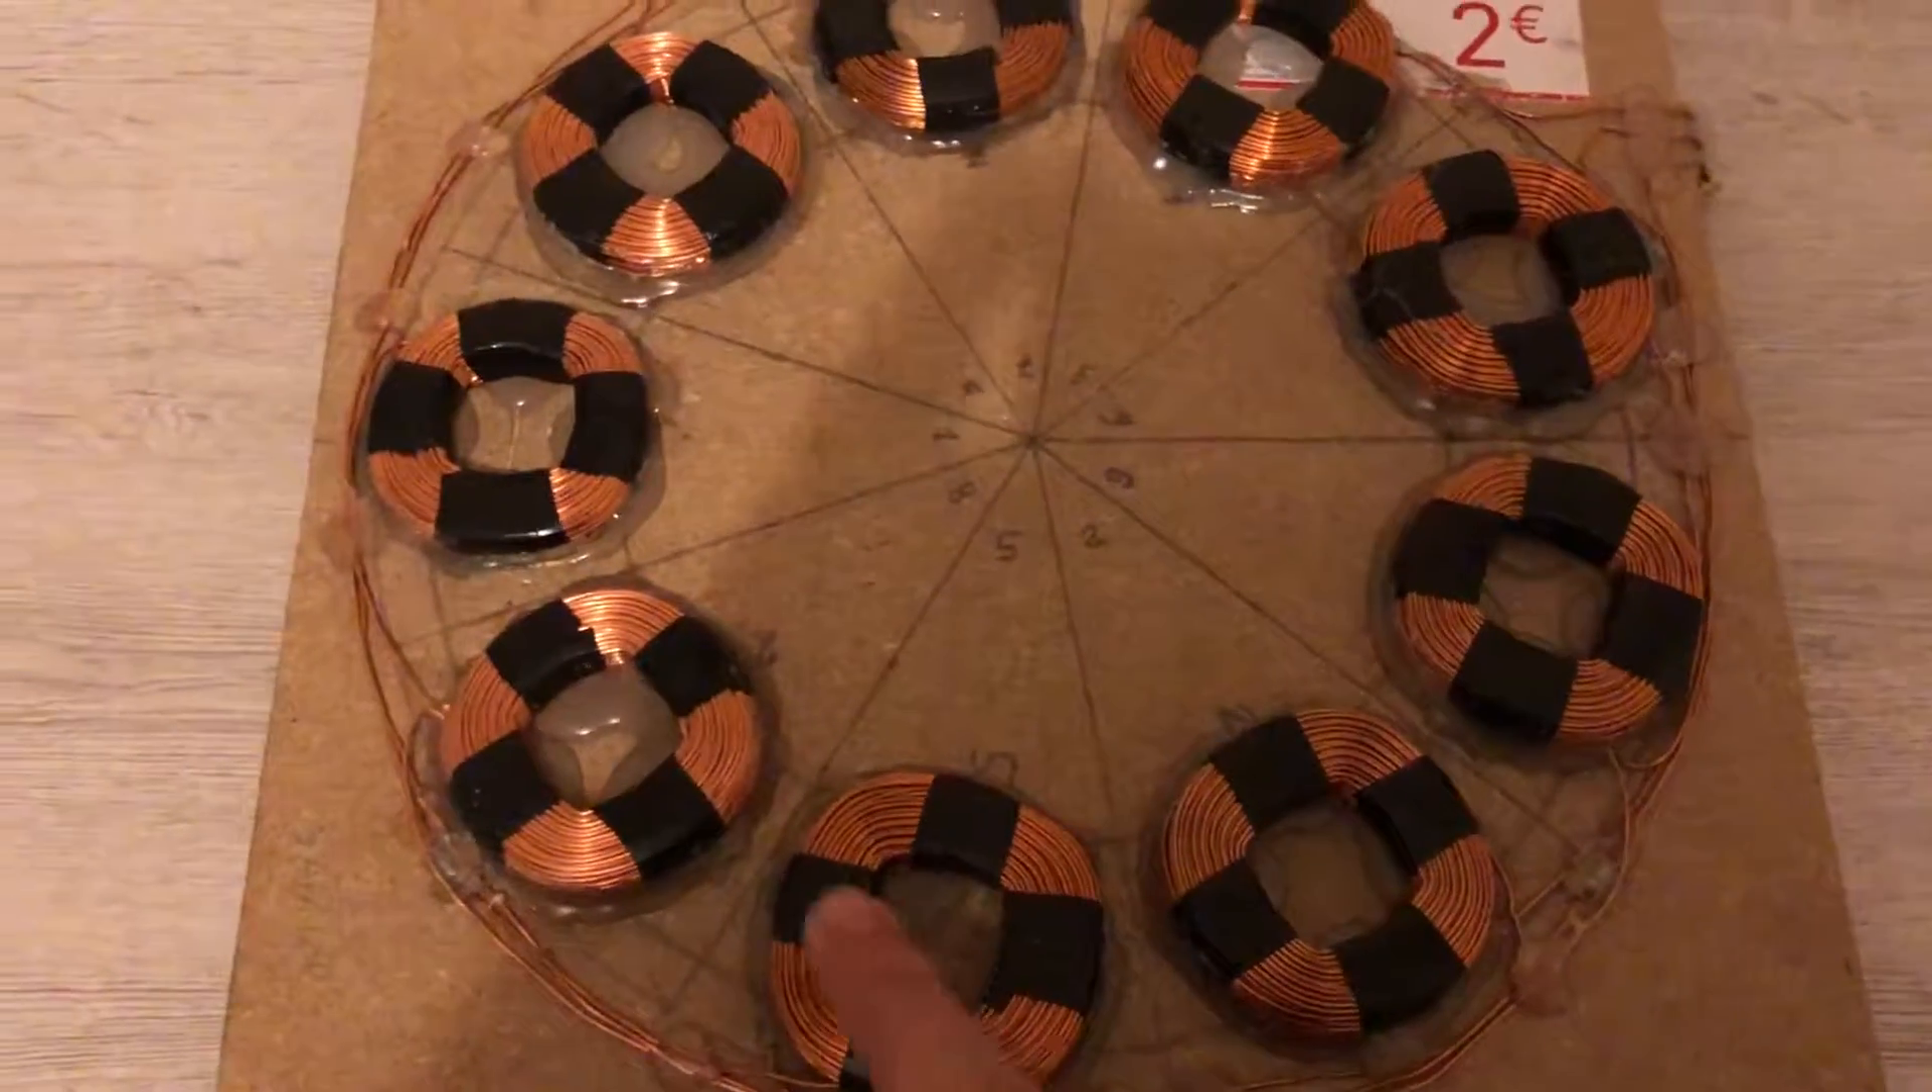J'ai fini le stator voilà vous voyez j'ai collé toutes les bobines dessus voilà je les ai câblées.